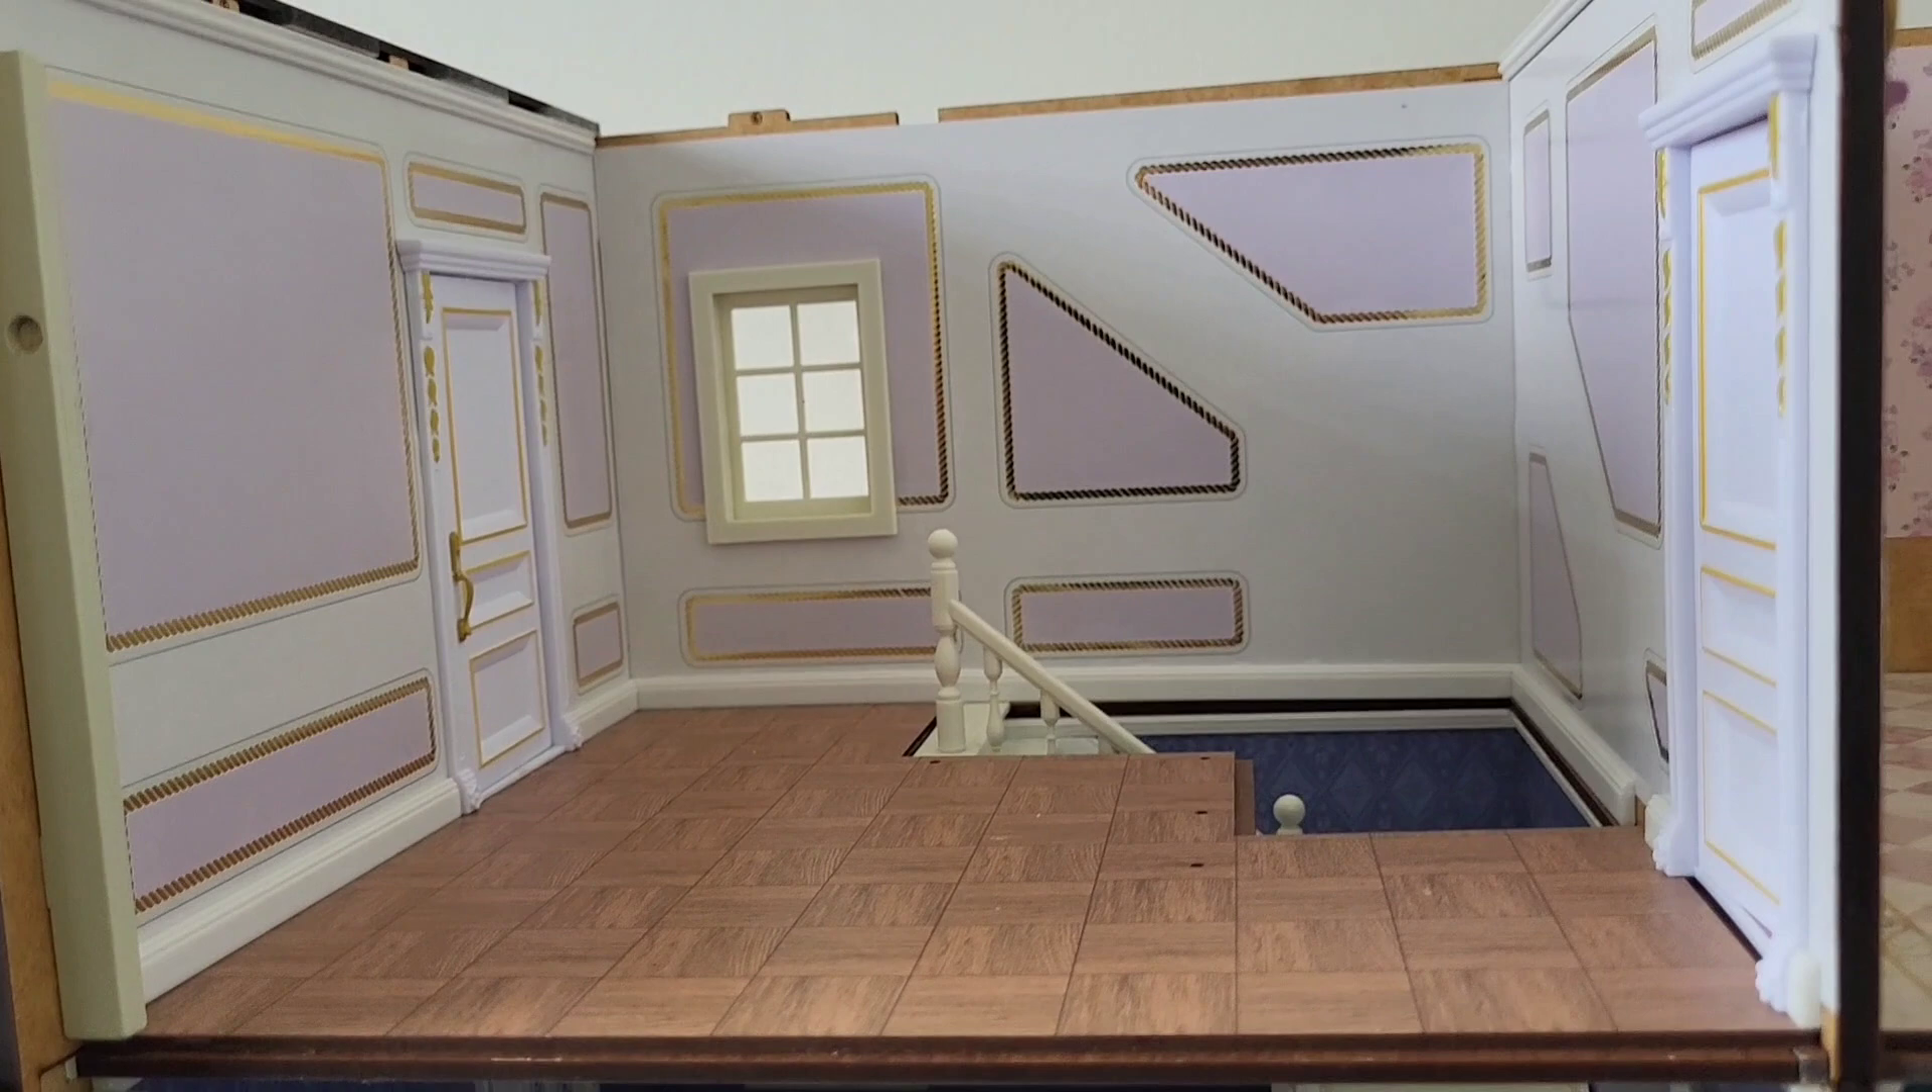Um in this stage we've got our door in now we've got the aristocrats room is pretty much done i mean we need a ceiling and a staircase that's it.